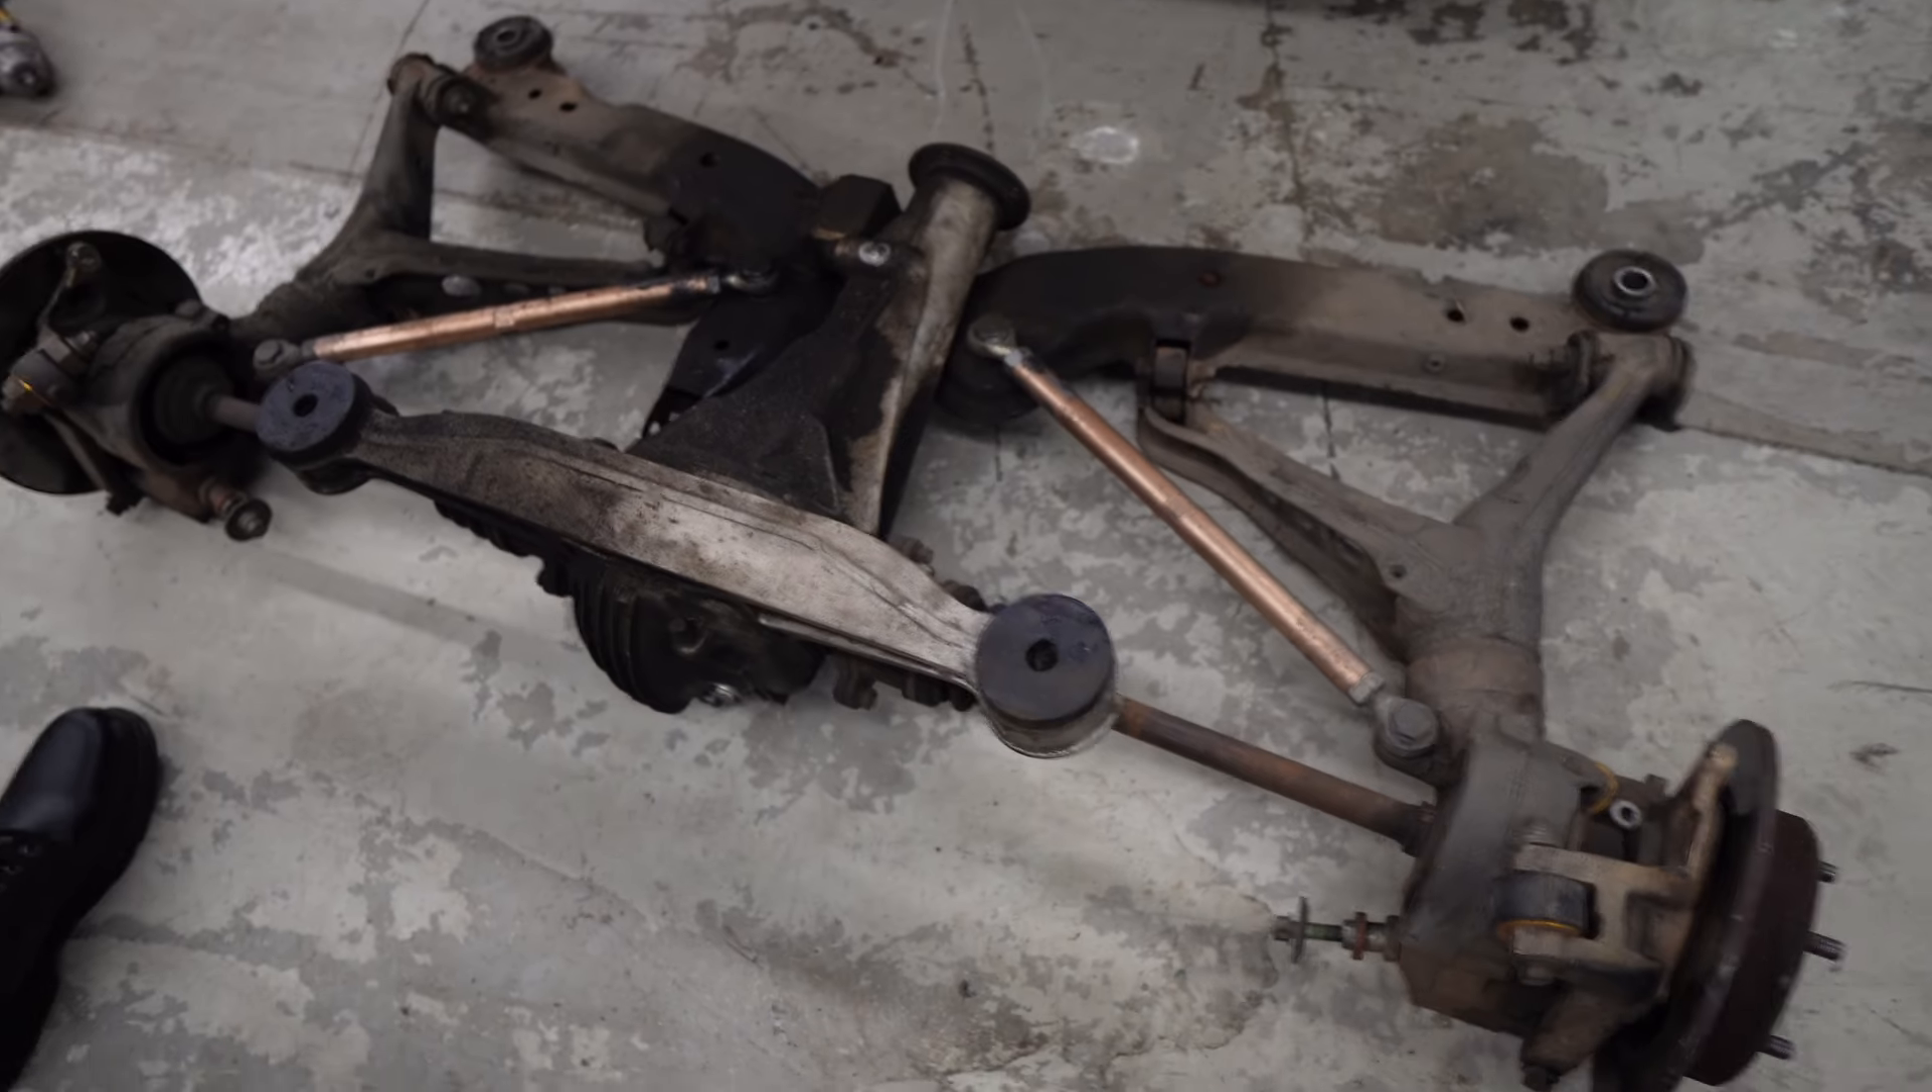Alright, so we finally got the whole rear end out.